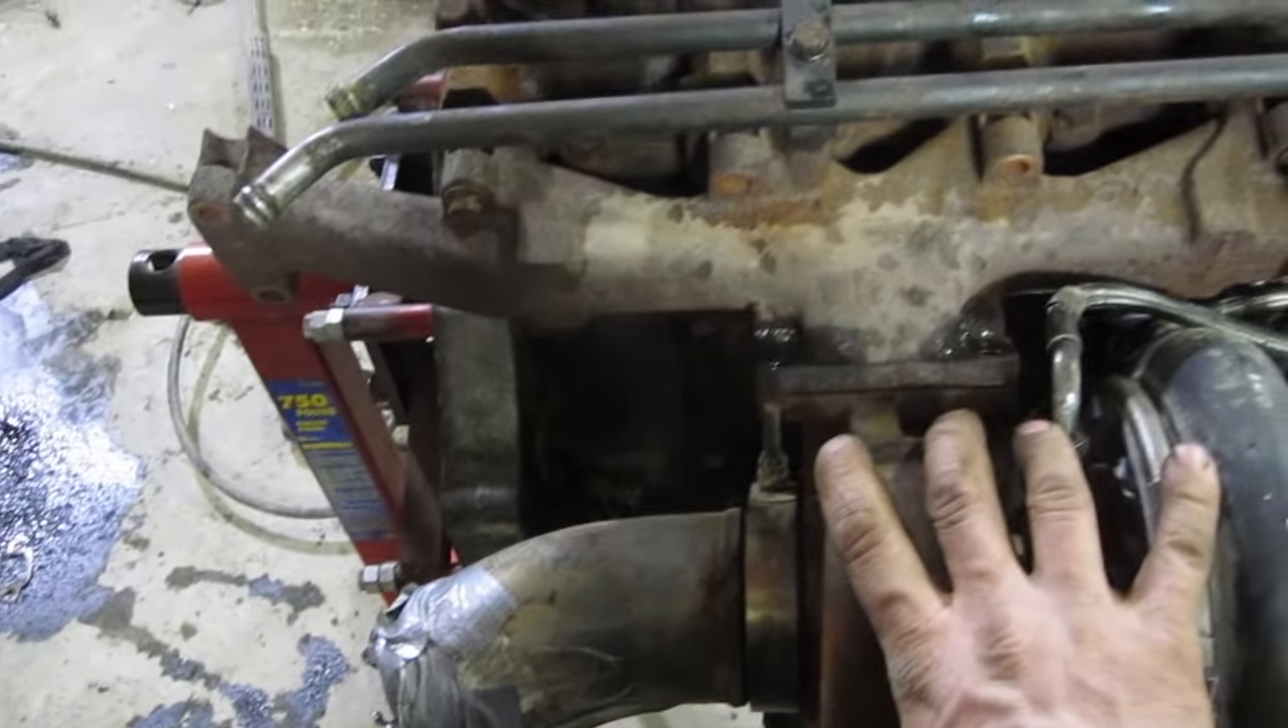I got the exhaust manifold of the 5 .9 on there.